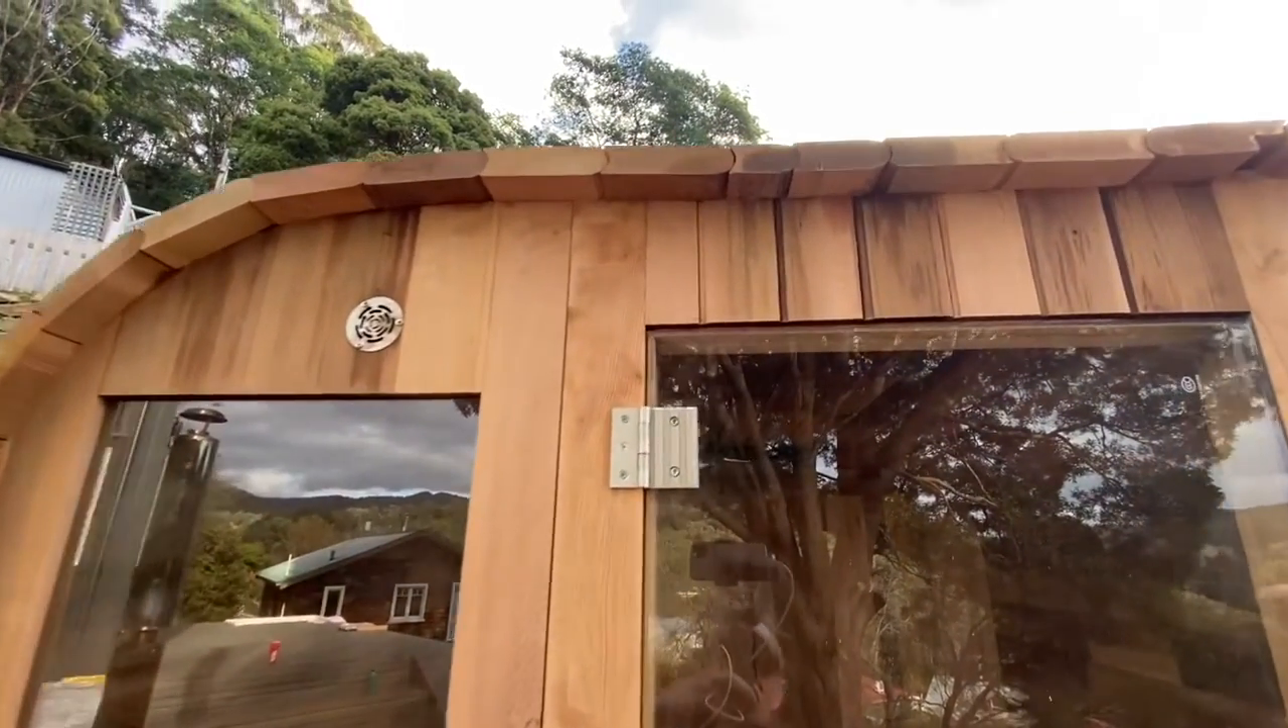So we put all of the staves in place.